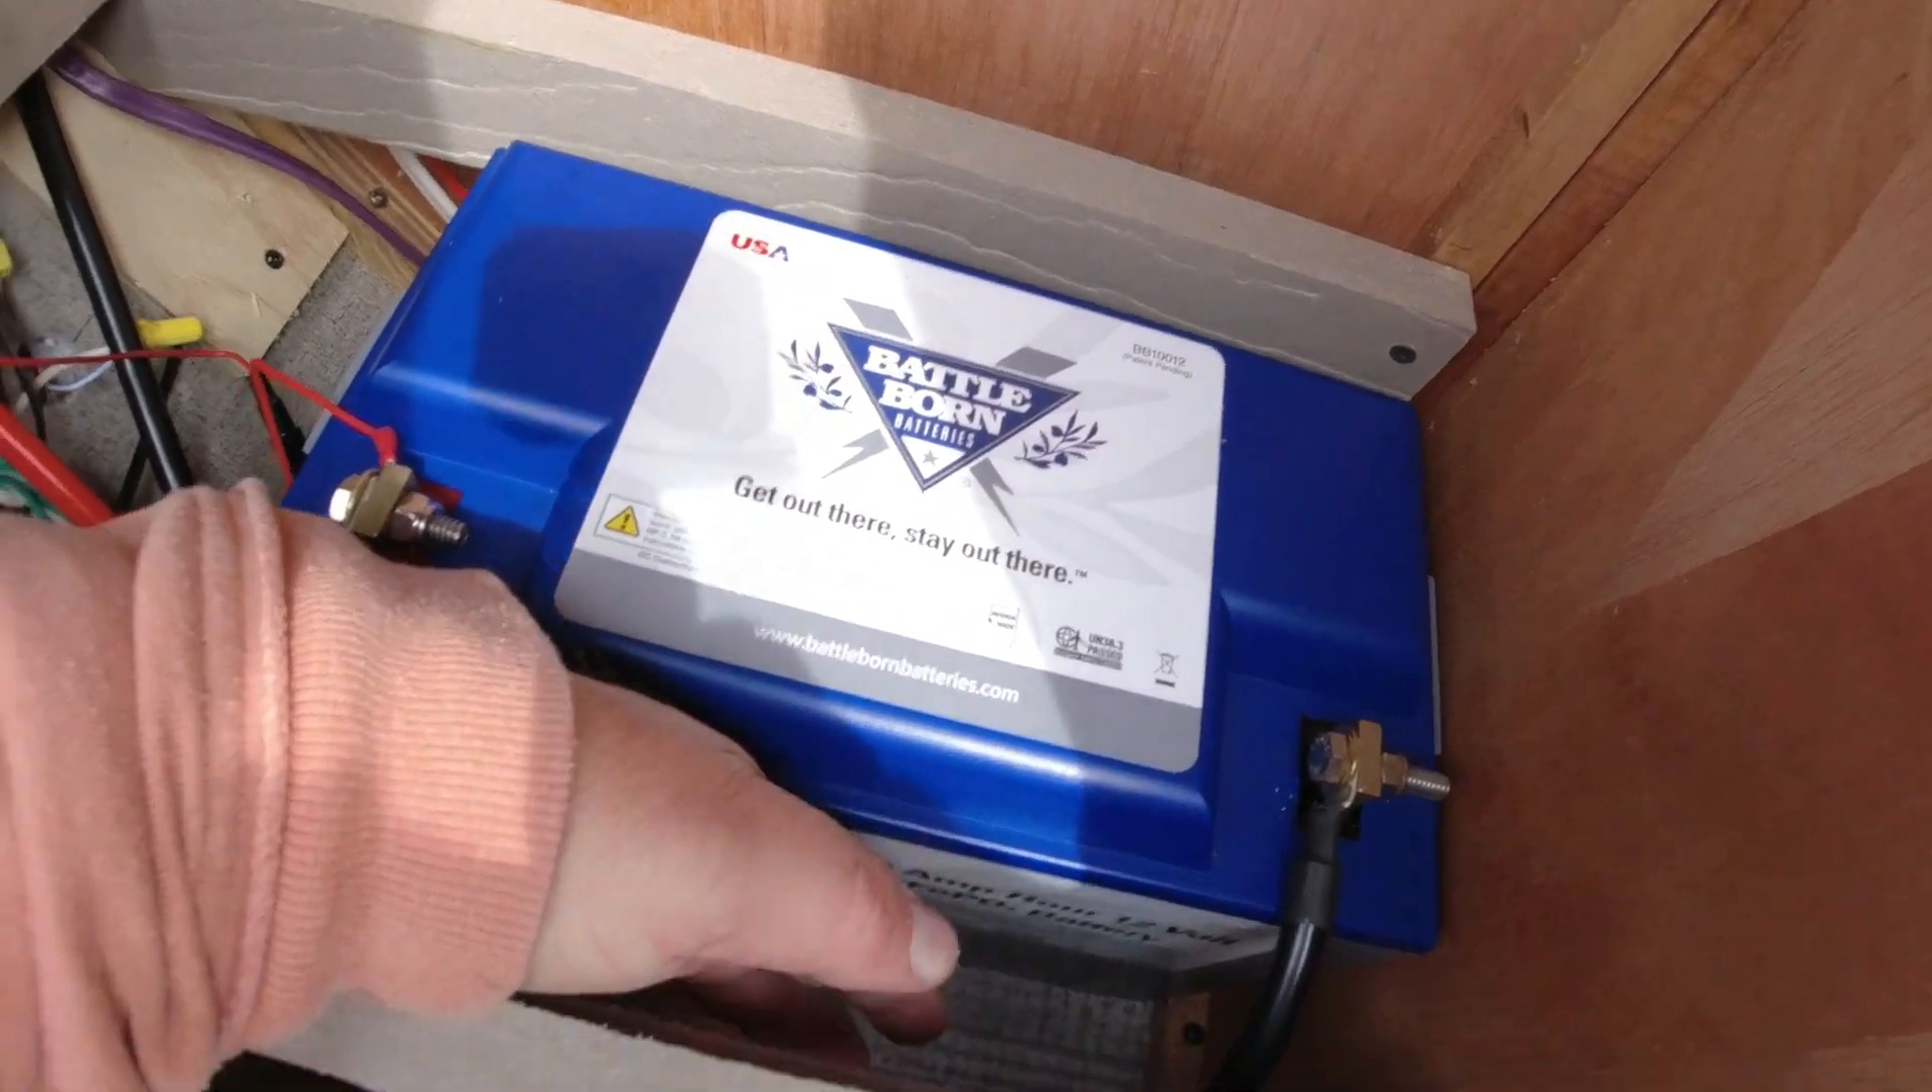So i've got the battery completely hooked up.